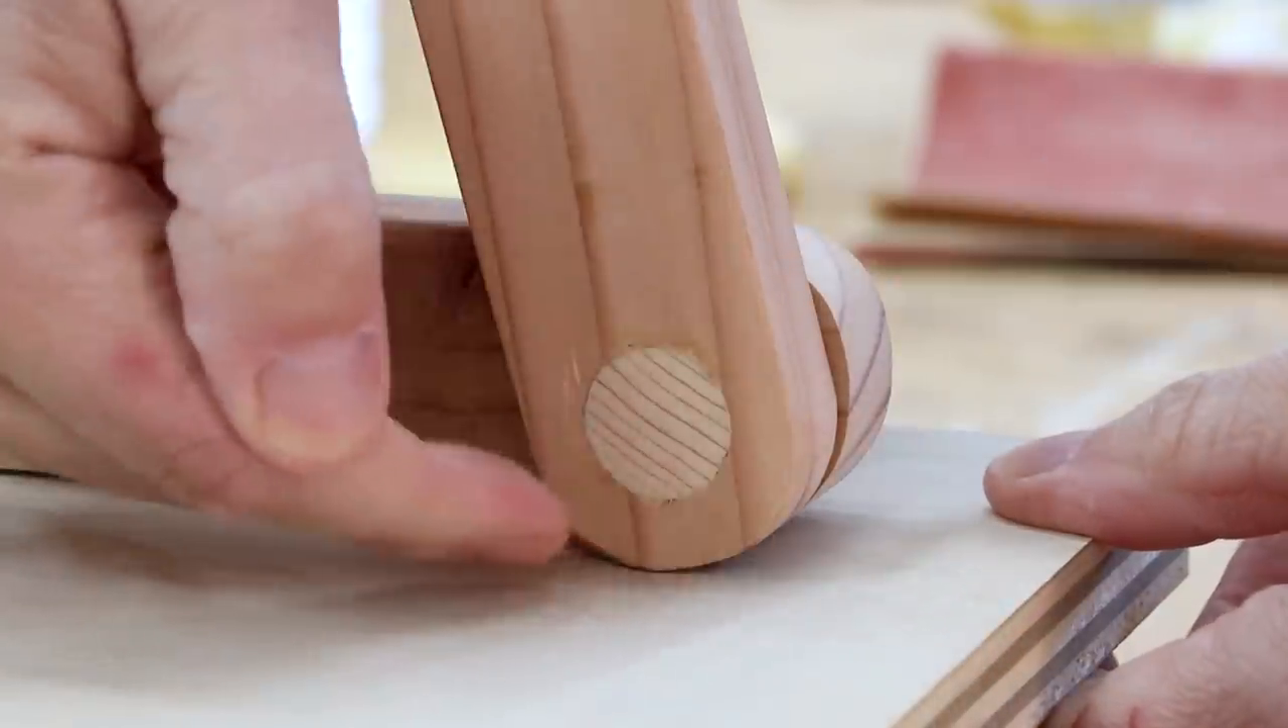Yeah here you can see what's happening is this rounded area here is bumping against that top.